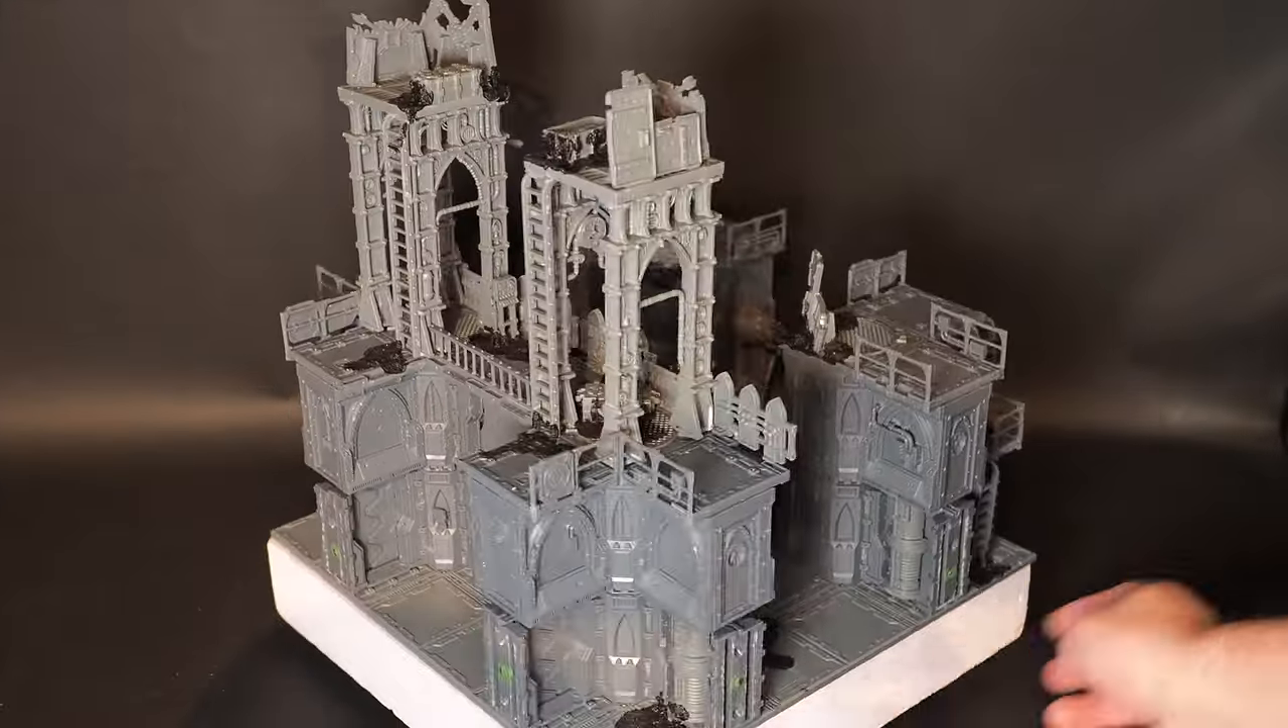Here we have a fully assembled tile.